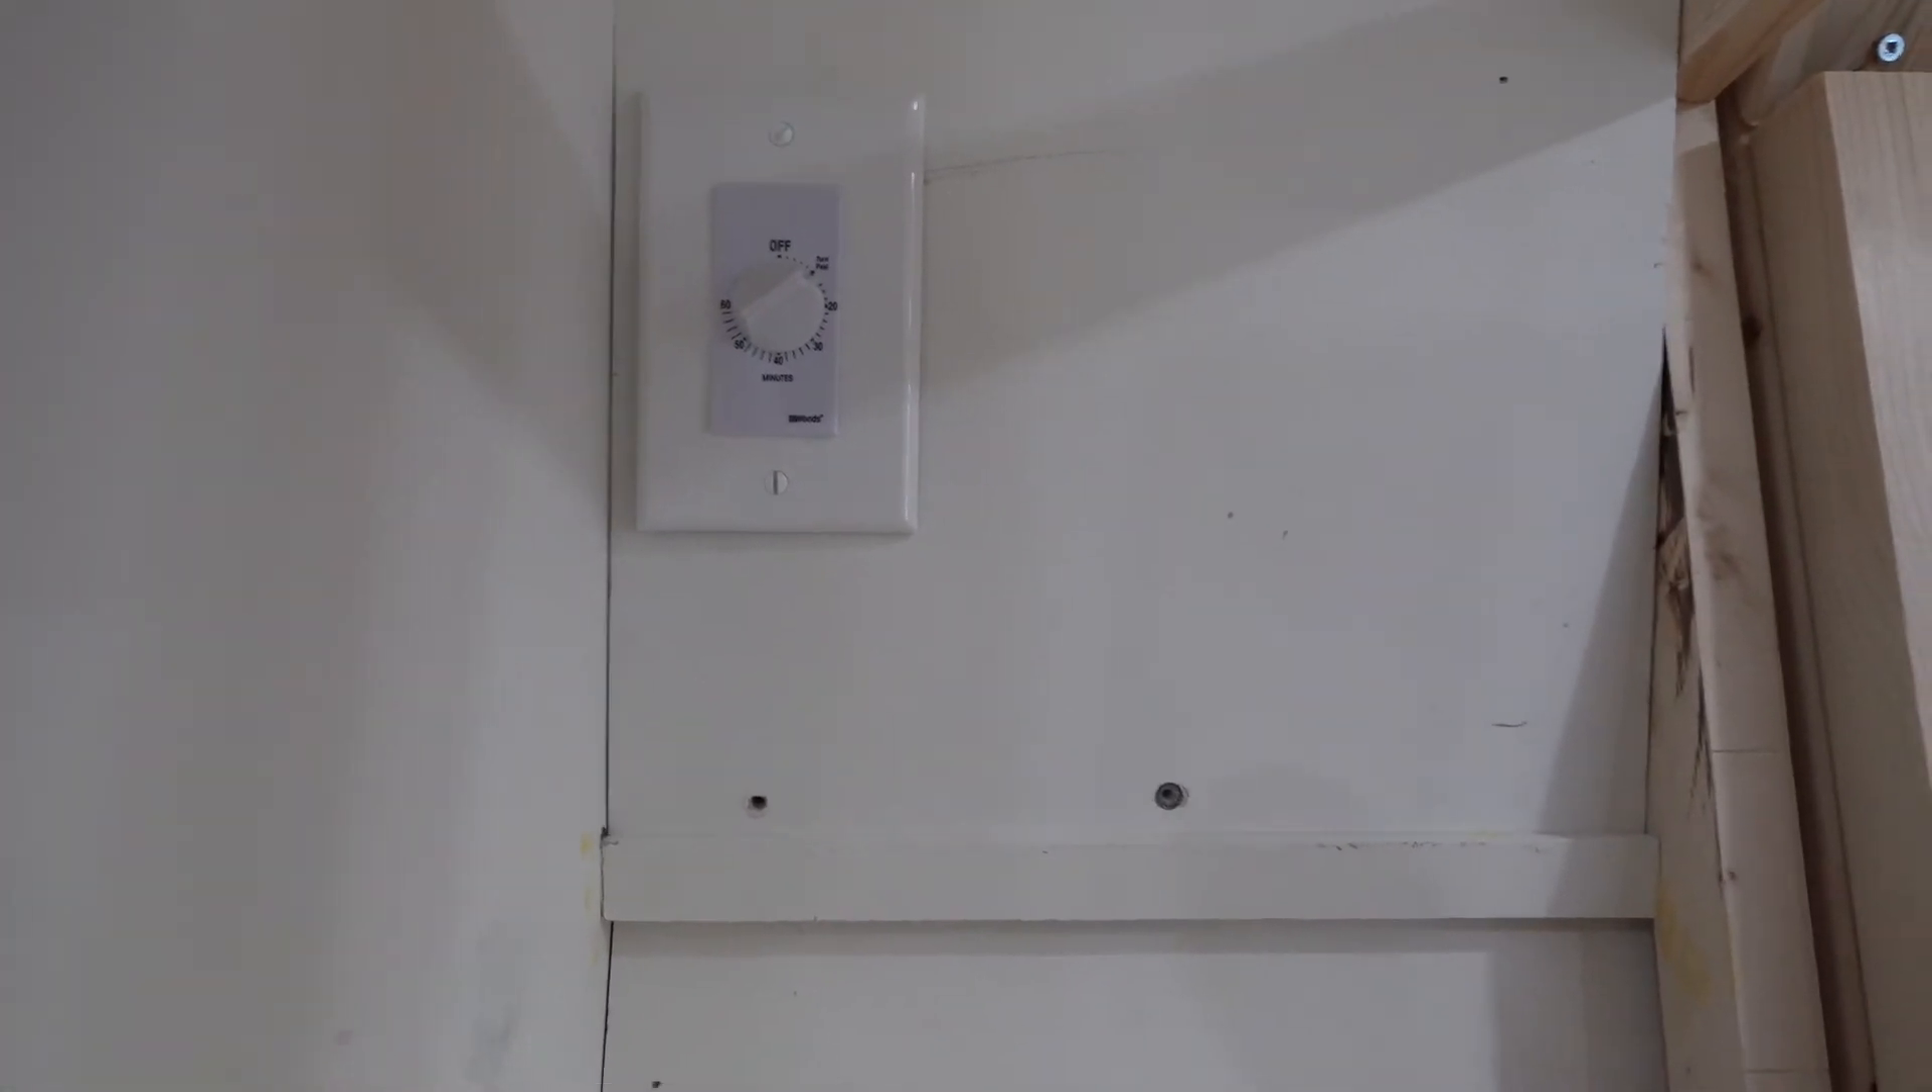So there's my cabinet that I've mounted this timer switch in for my water heater and there is this timer at the top.